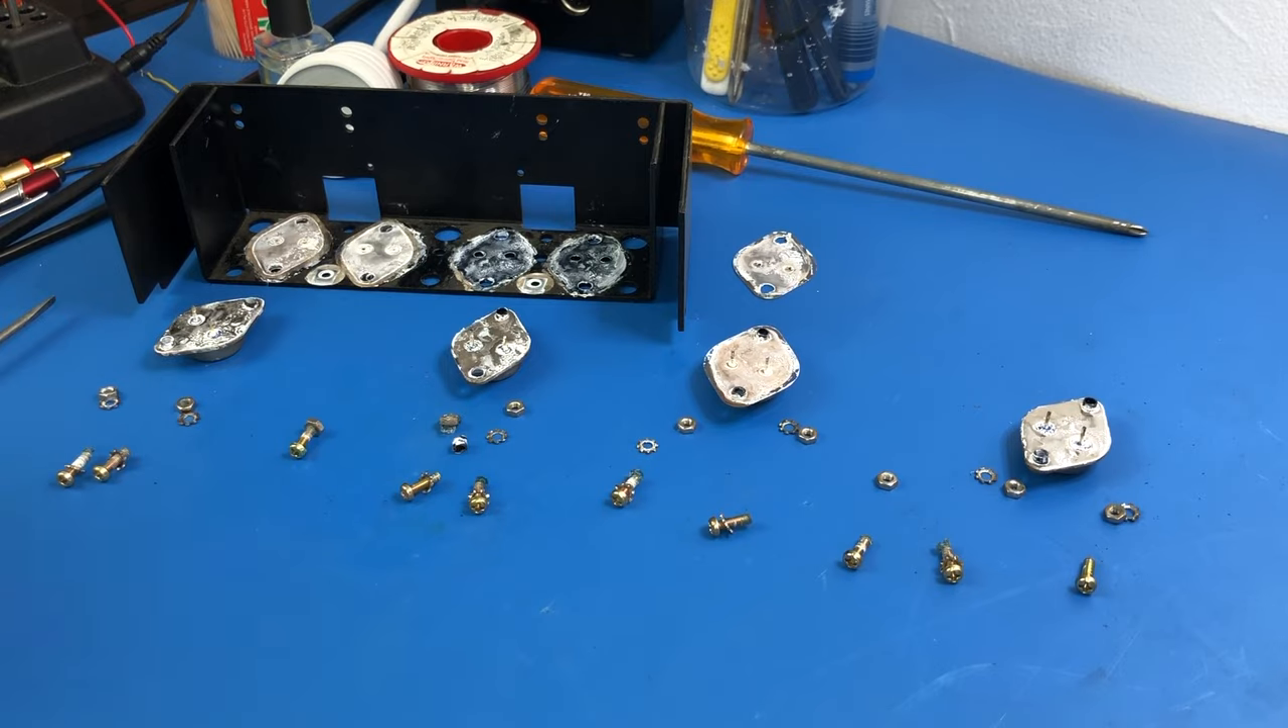Okay, so these devices are out, as is the heat sink.